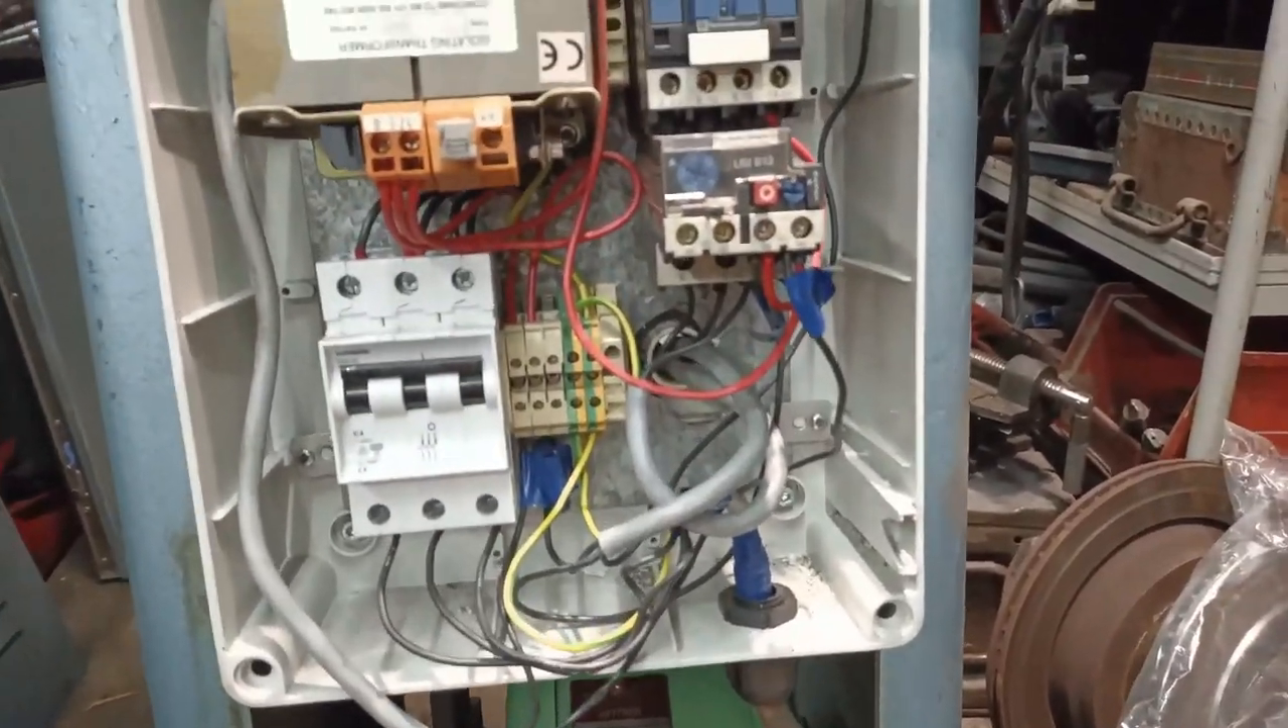Okay so the covers off on the electronics cabinet as you can see there's a there's a fair amount in there let's just go through the the flow.